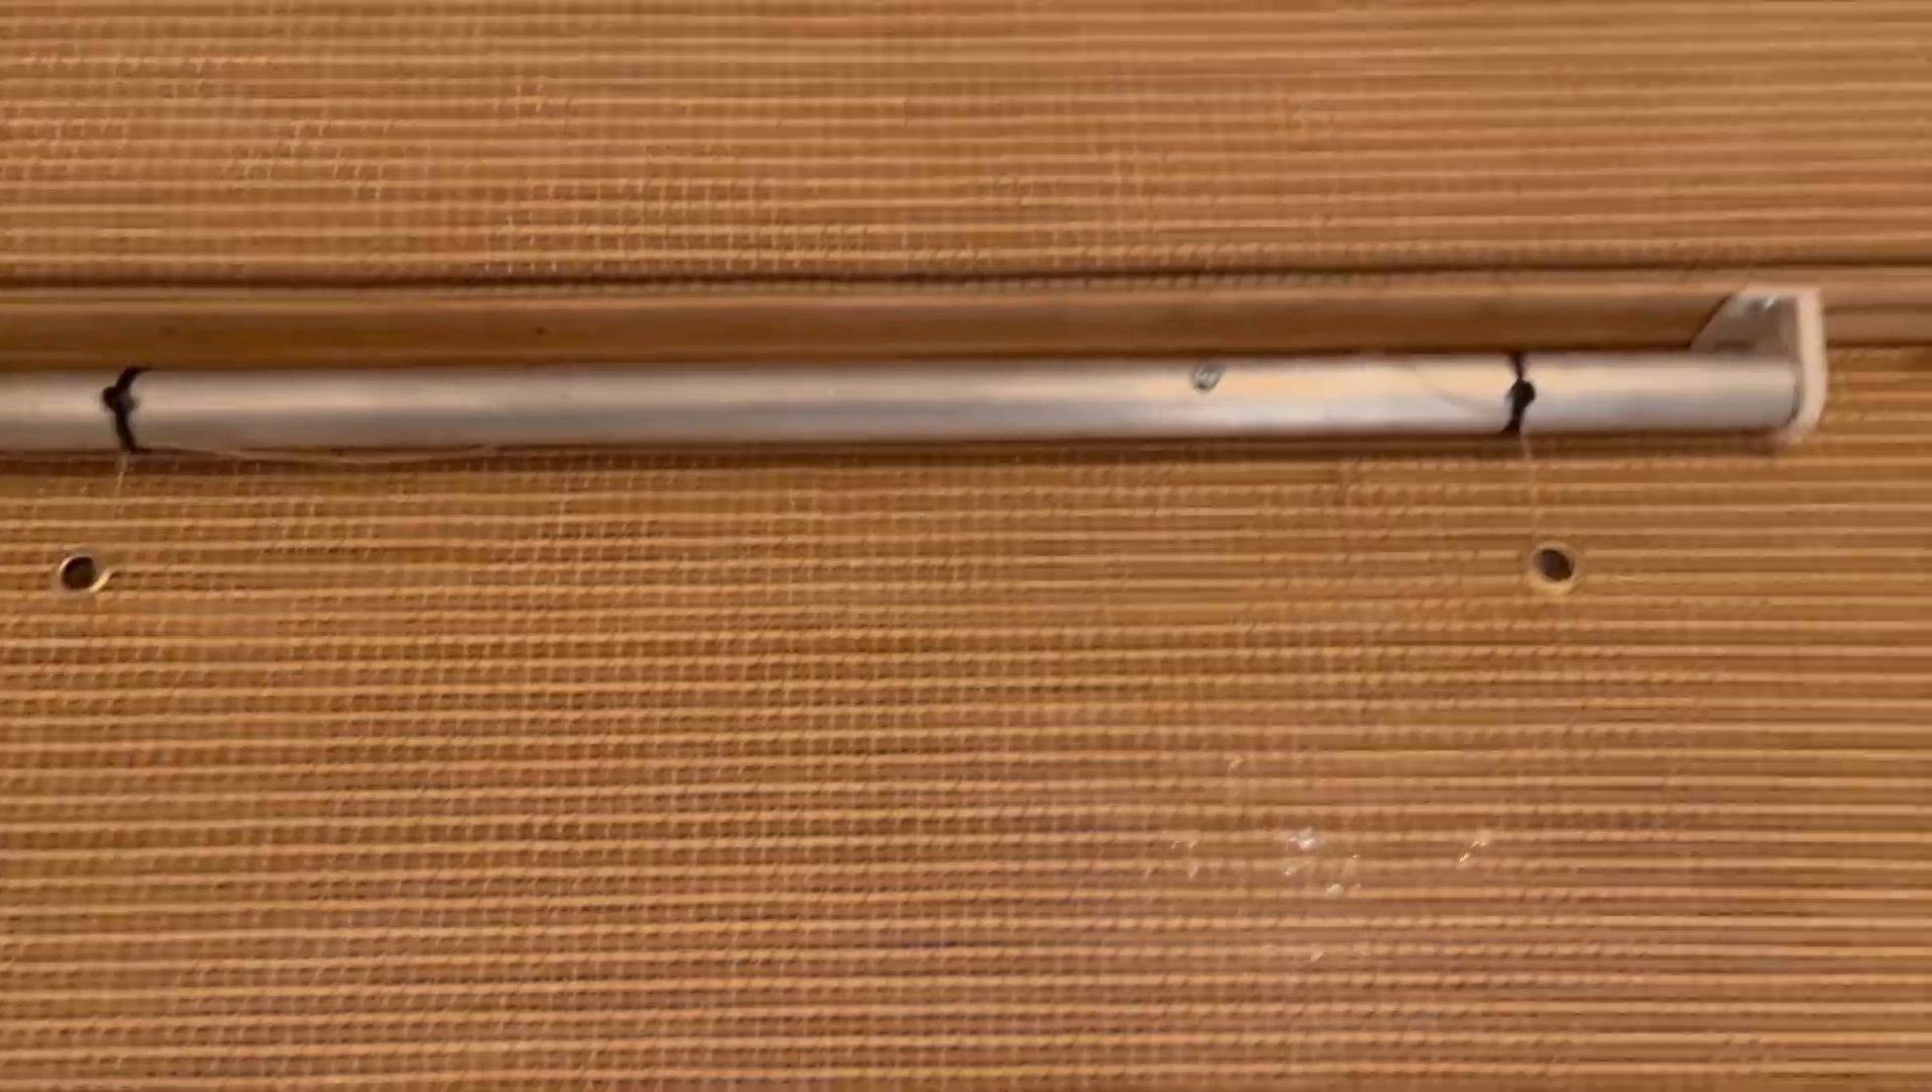I took the tape off here and I ended up using some zip ties.